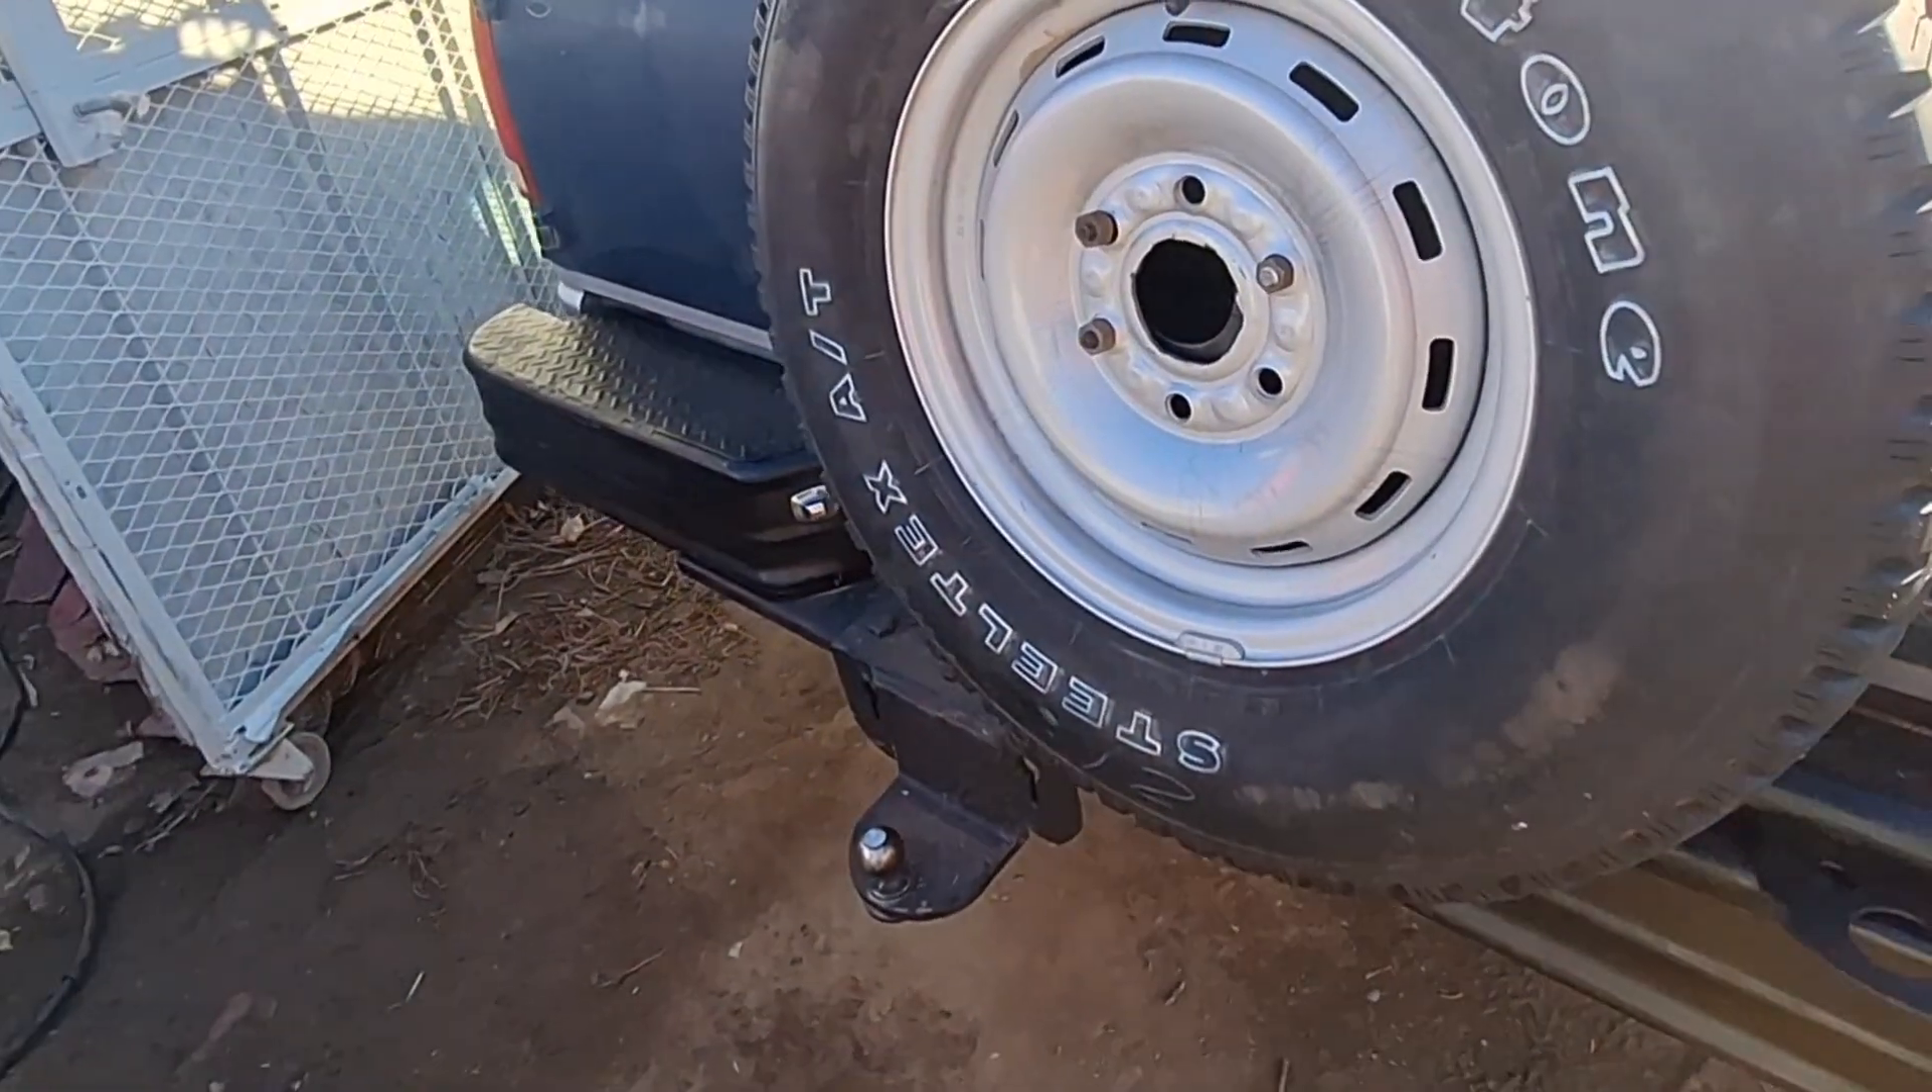I've now got a spare tire rack. All I need now is a tire cover.